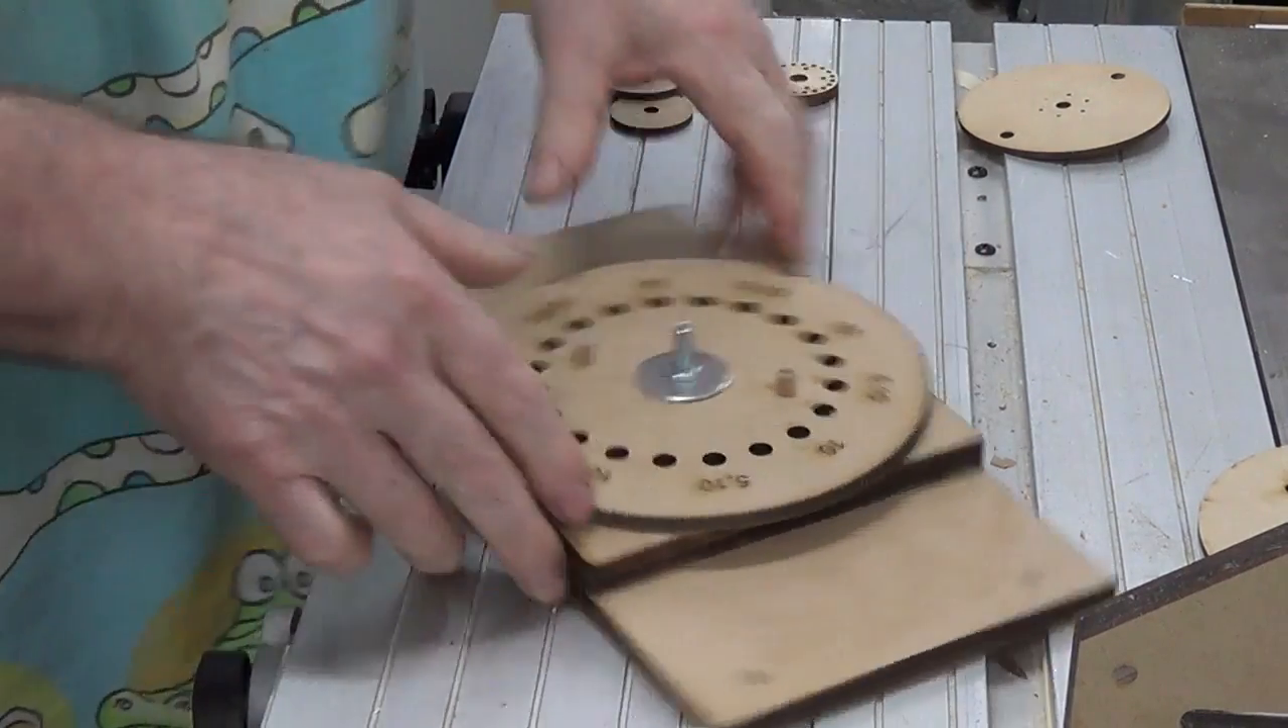So here is a jig already assembled.